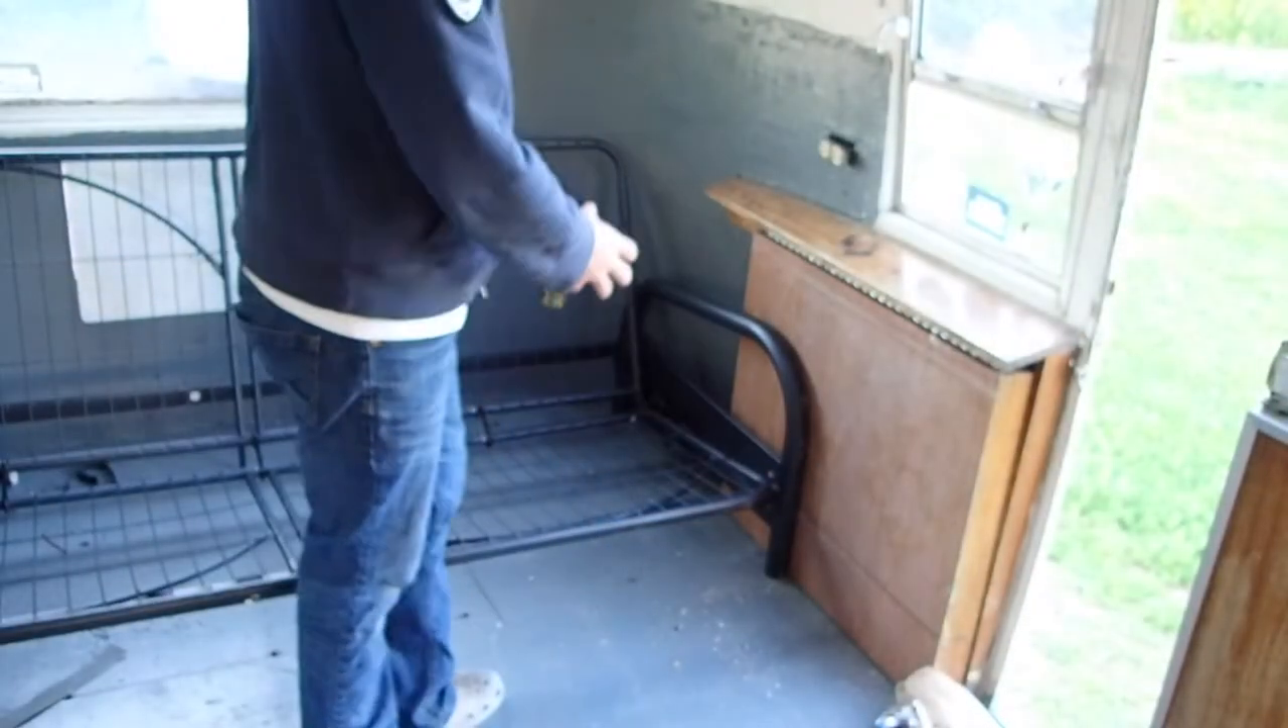All right, so we have our futon here. Obviously, it's interfering with the table.